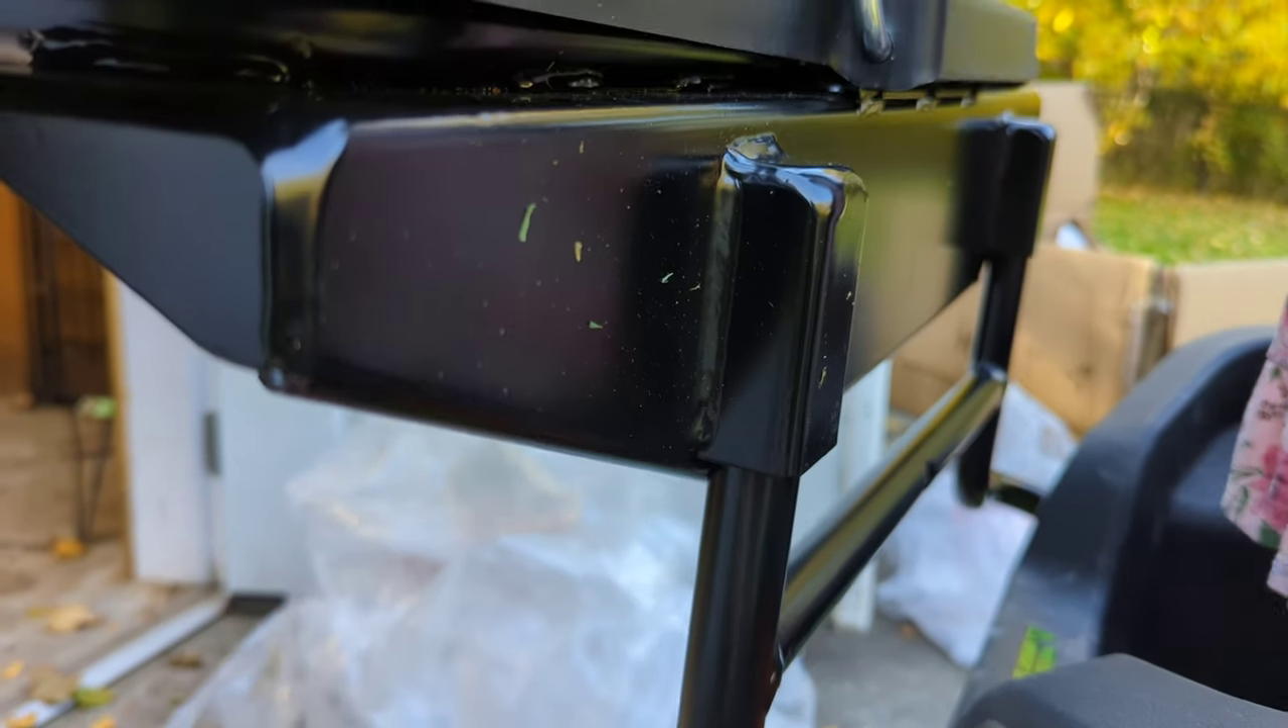So this back piece just fits right on to these bars right here.